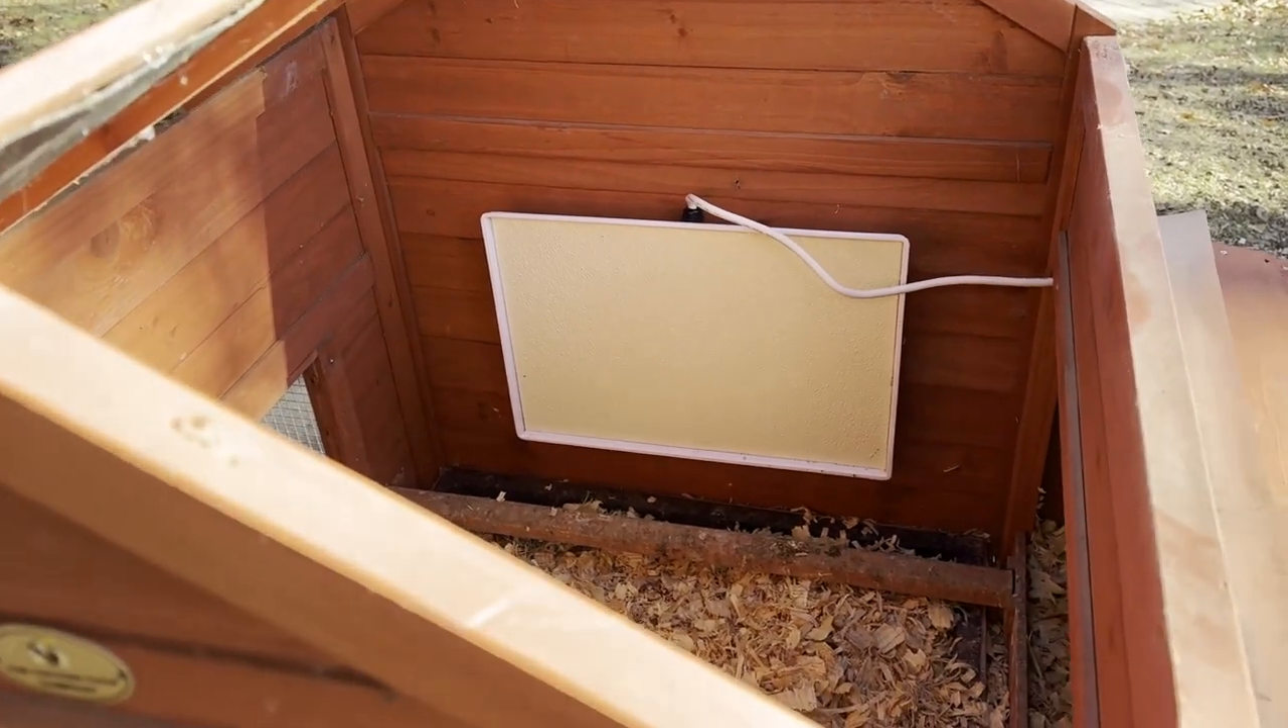And there you have it installation of big chickens heater on the leghorn coop made by the chicken coop company.